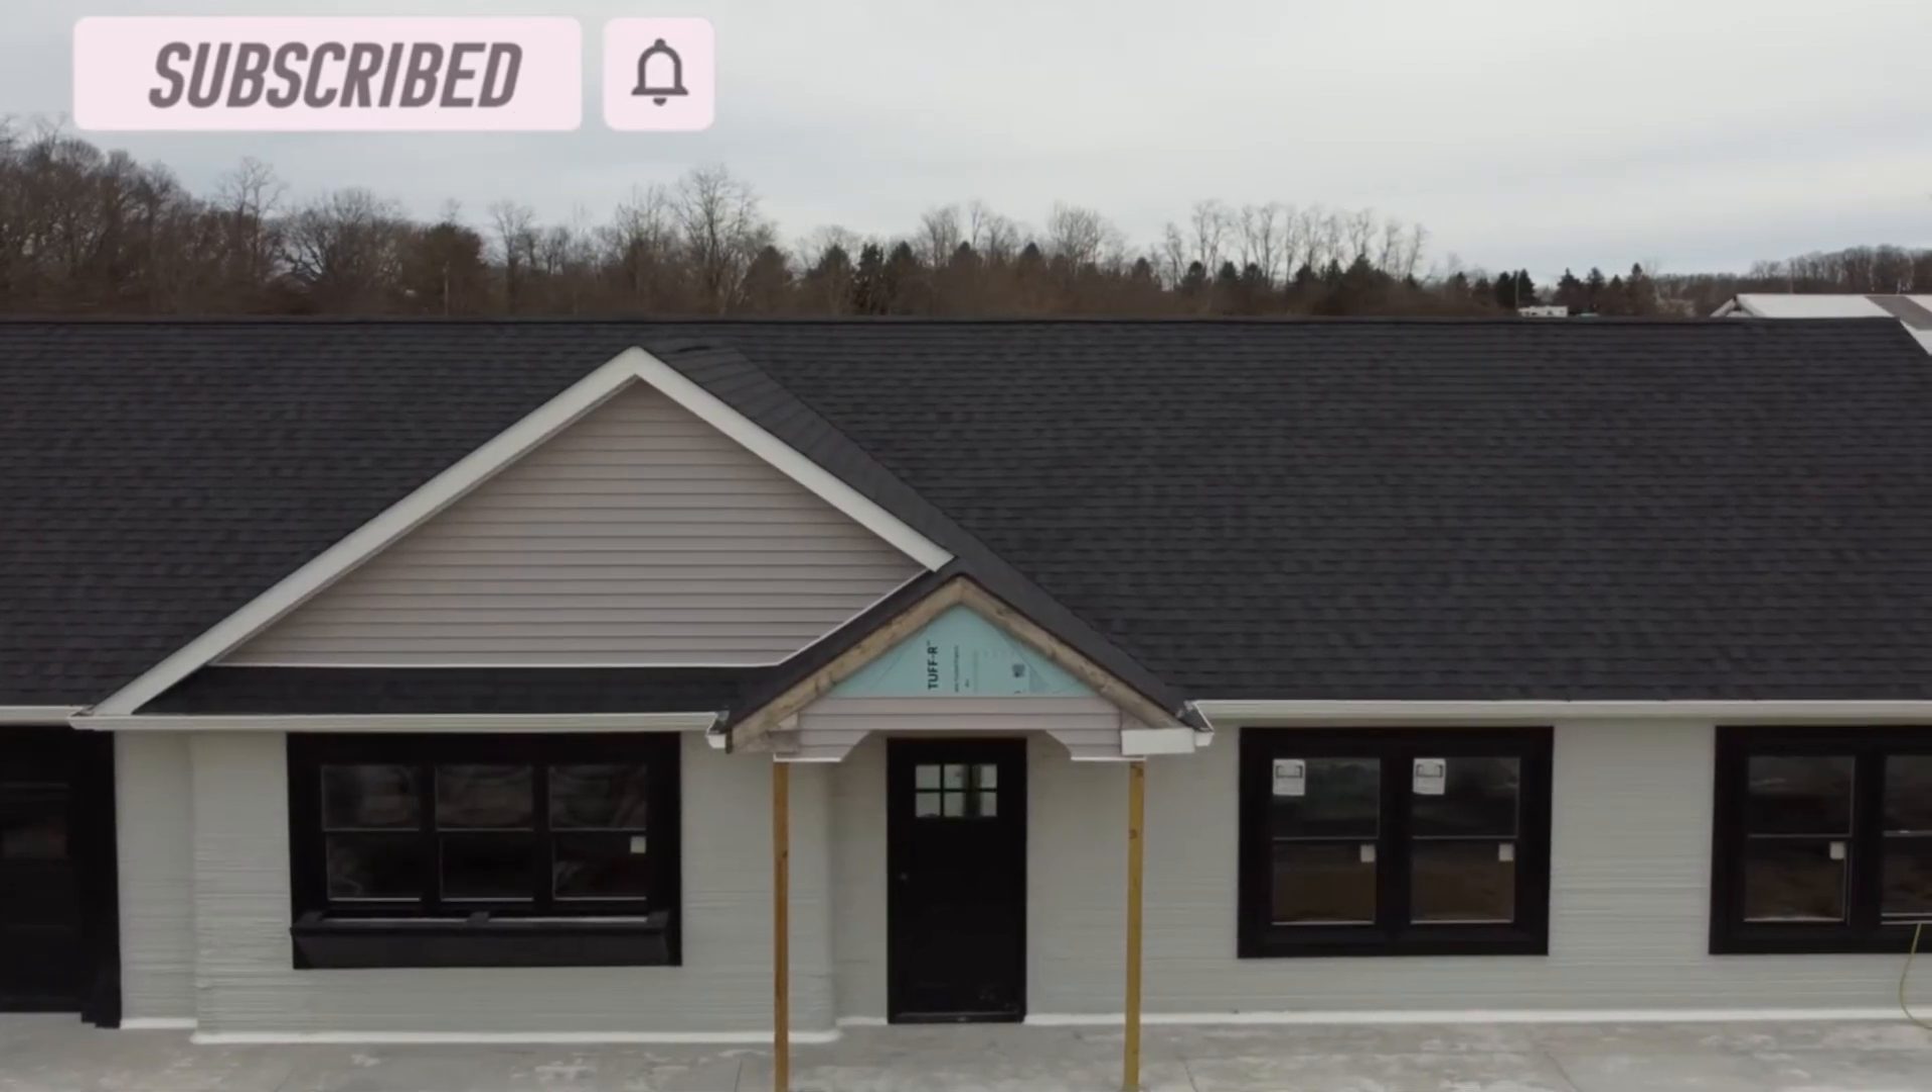The house was almost complete. You can see the stickers are still on the windows and above the front door there's one small triangle that they still haven't put siding on.